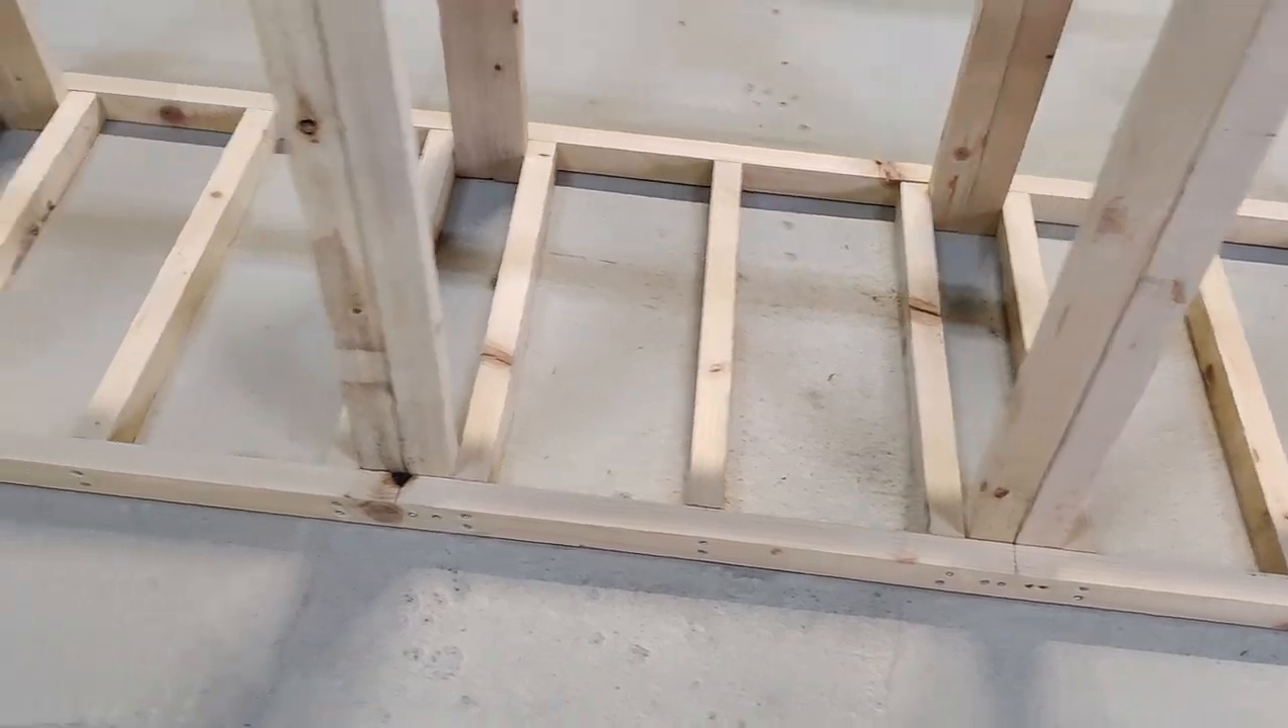So the supports along the bottom are done.